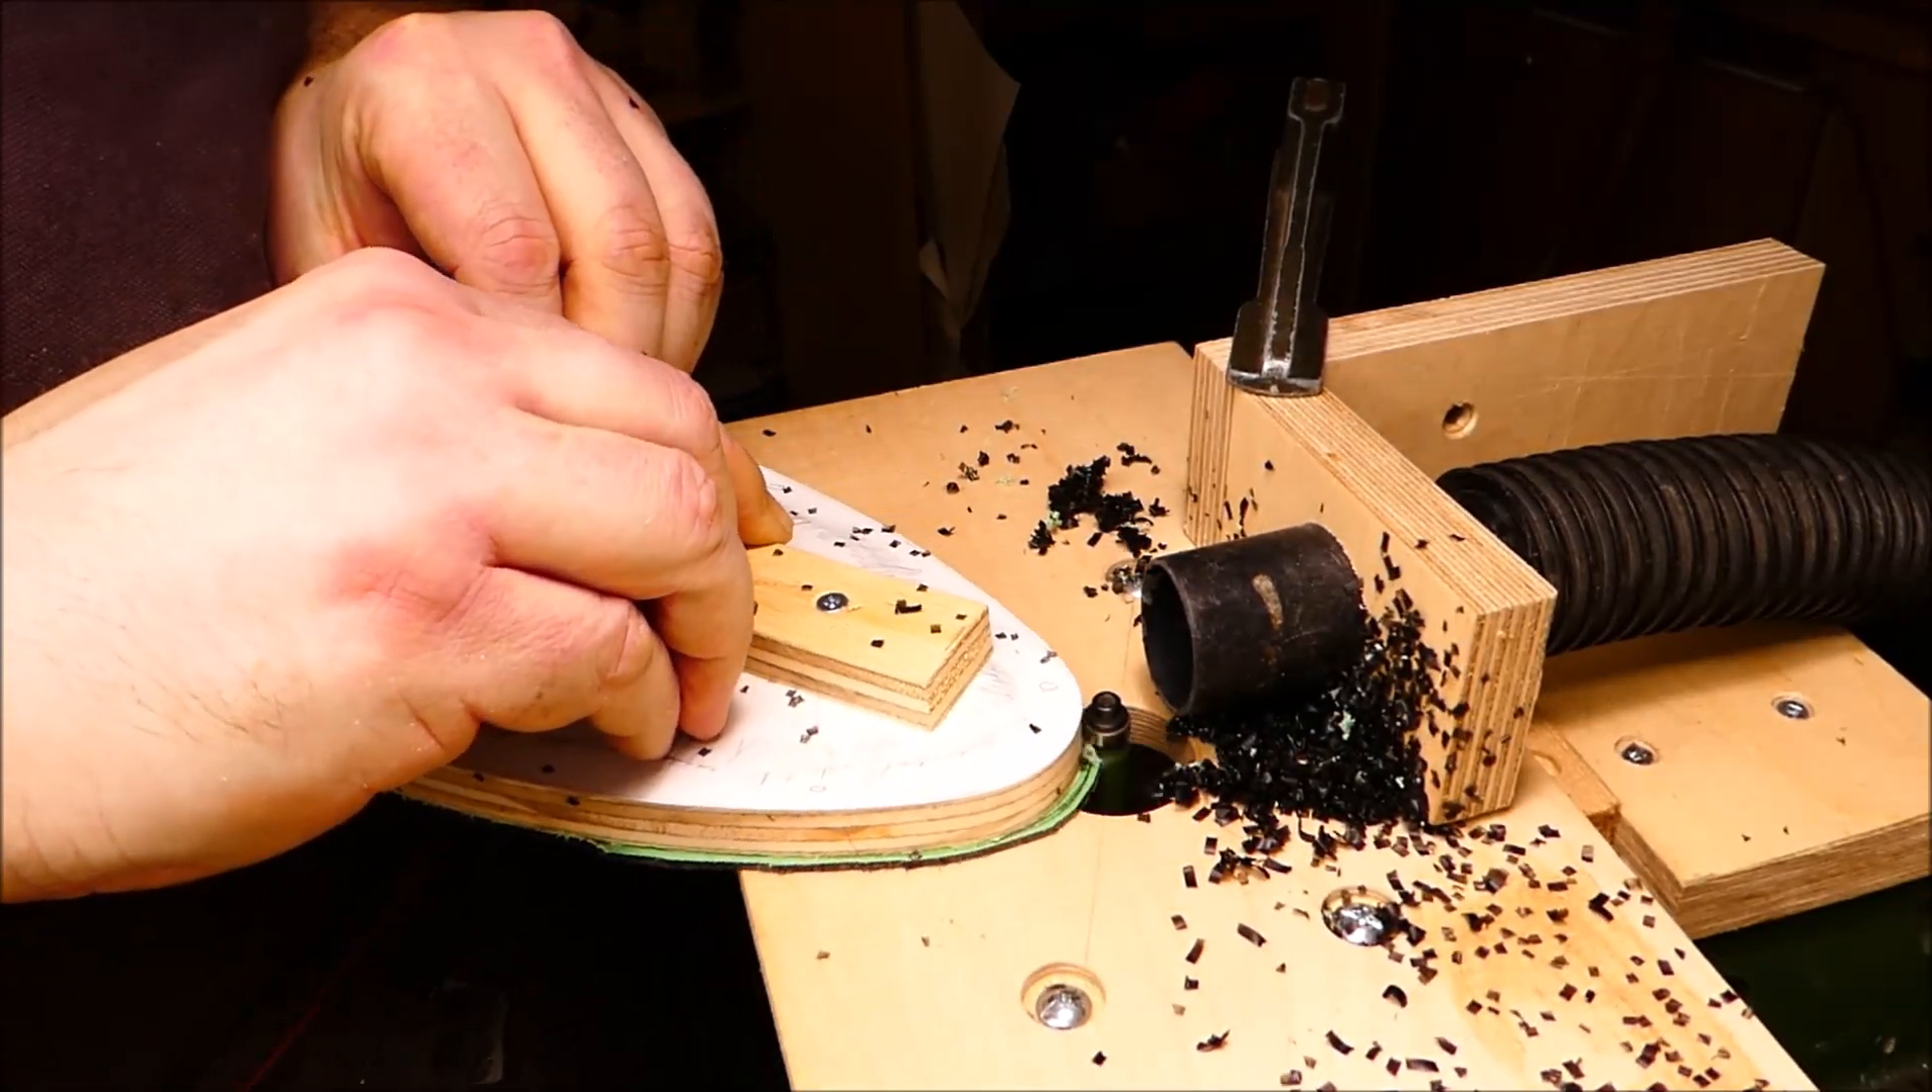You can see that I've added a handle on top here as well just to keep my fingers out of the way.